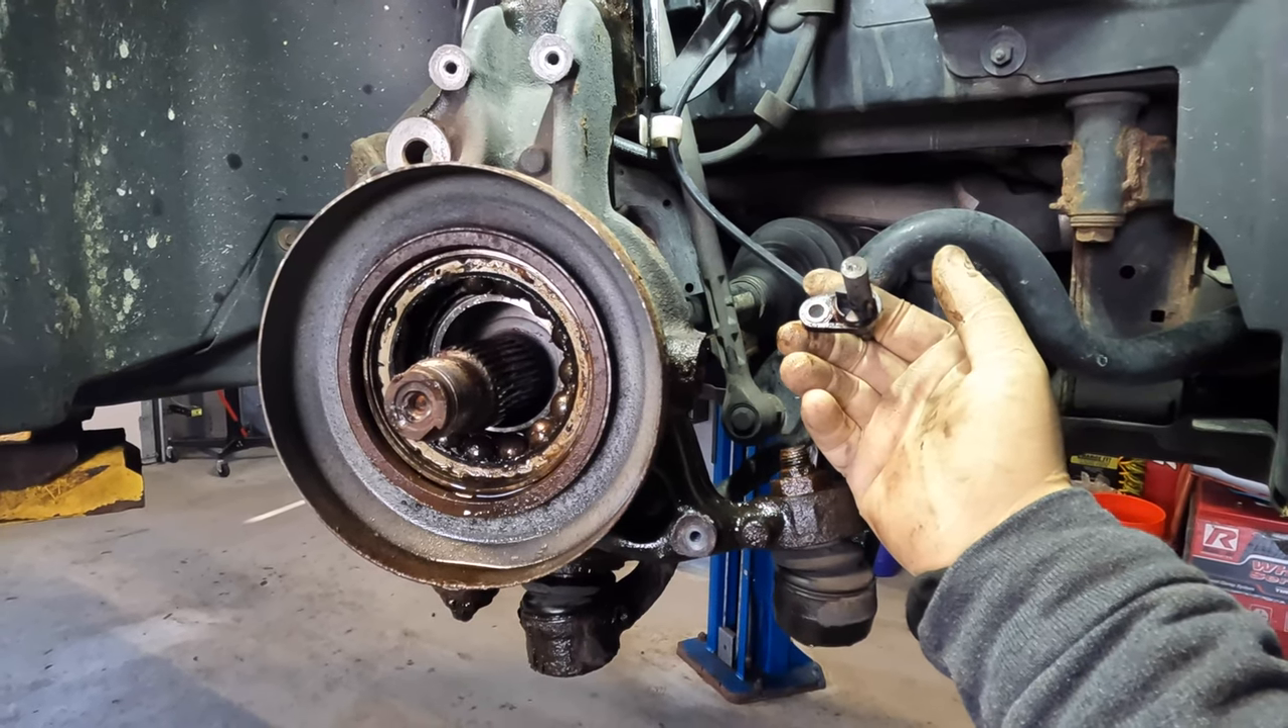I was able to break free any of the rust holding it into place, and I was able to remove my ABS wheel speed sensor.